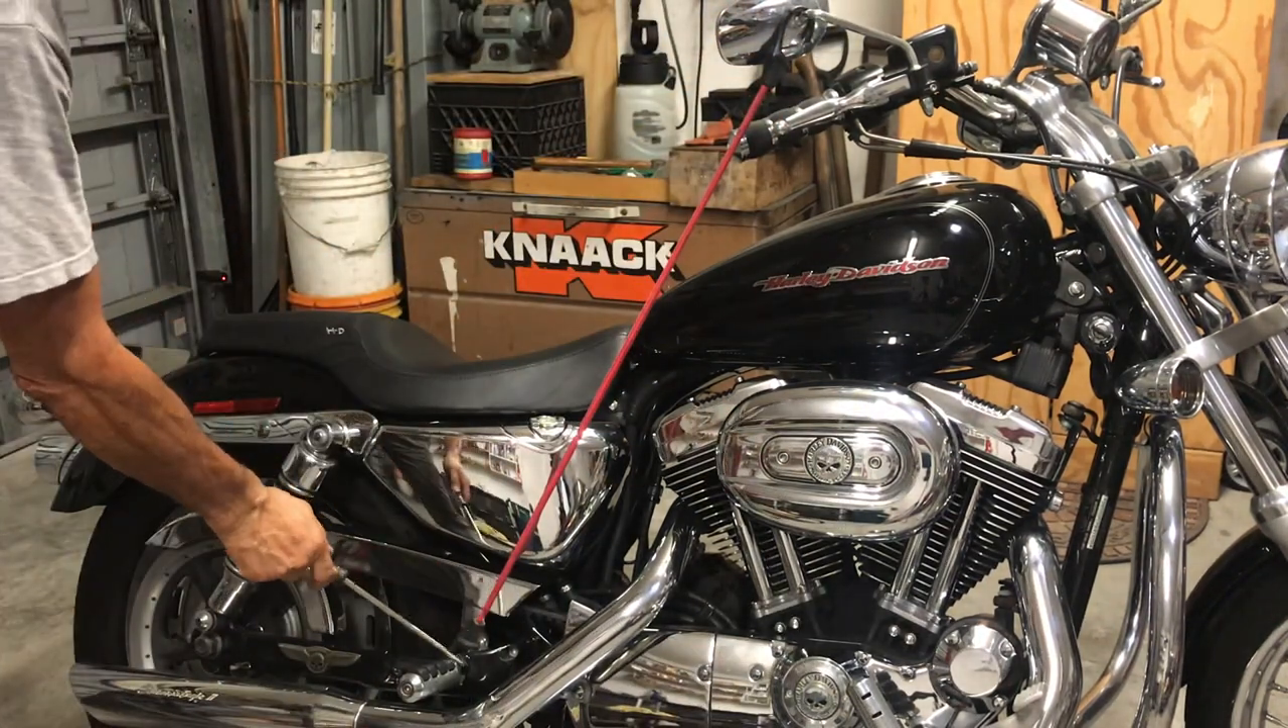Now as you see, I put the bungee cord on the mirror to my rear foot peg.